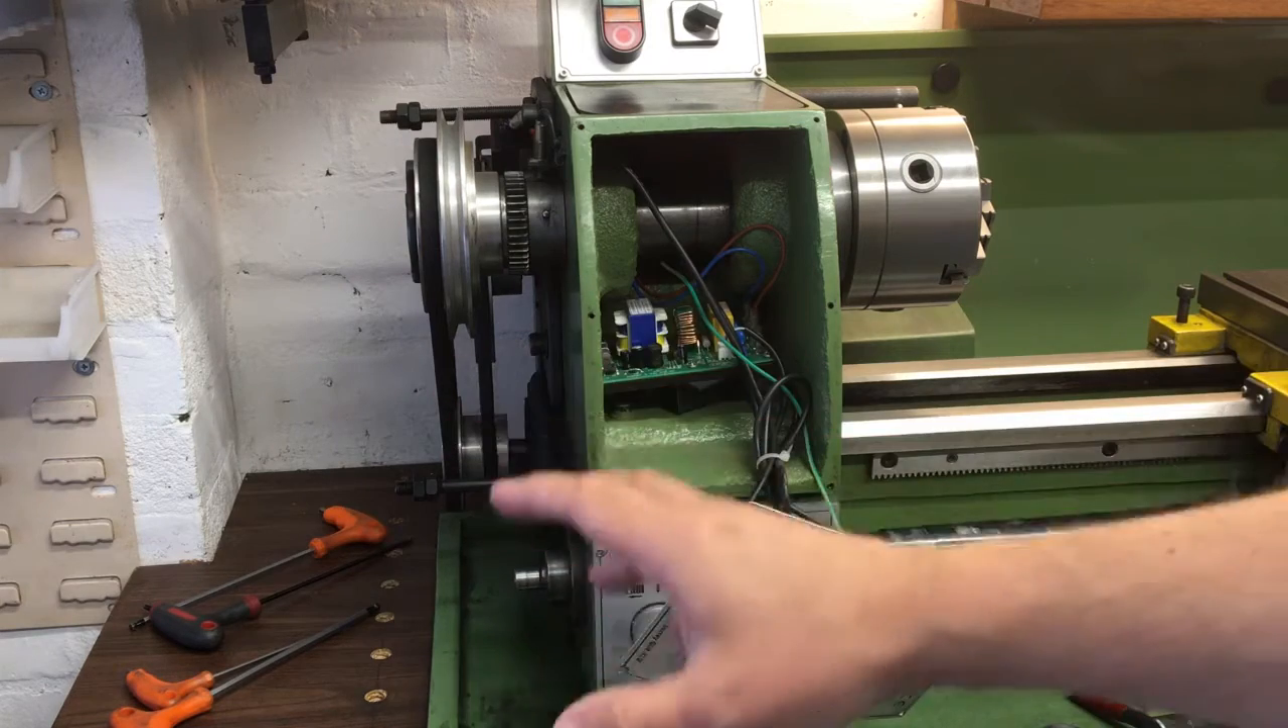I've got the front panel removed, just have a look around there for fitment of different options.